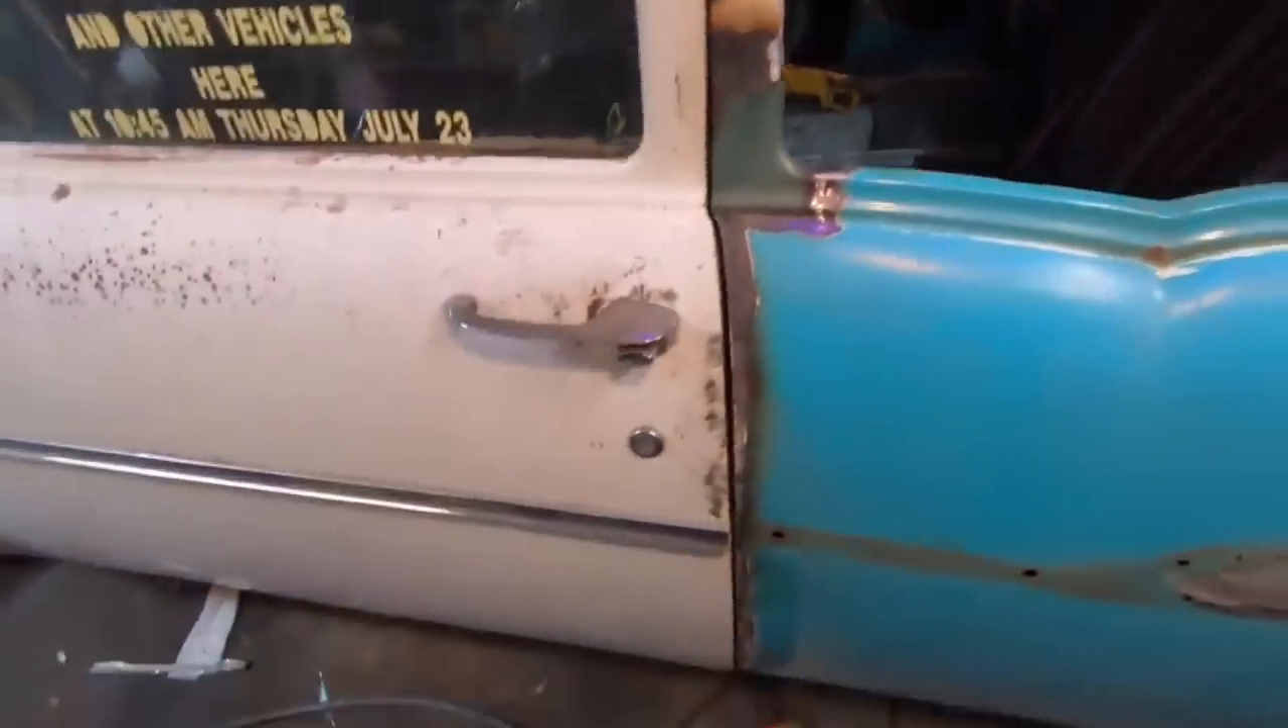Door gap looks pretty decent.